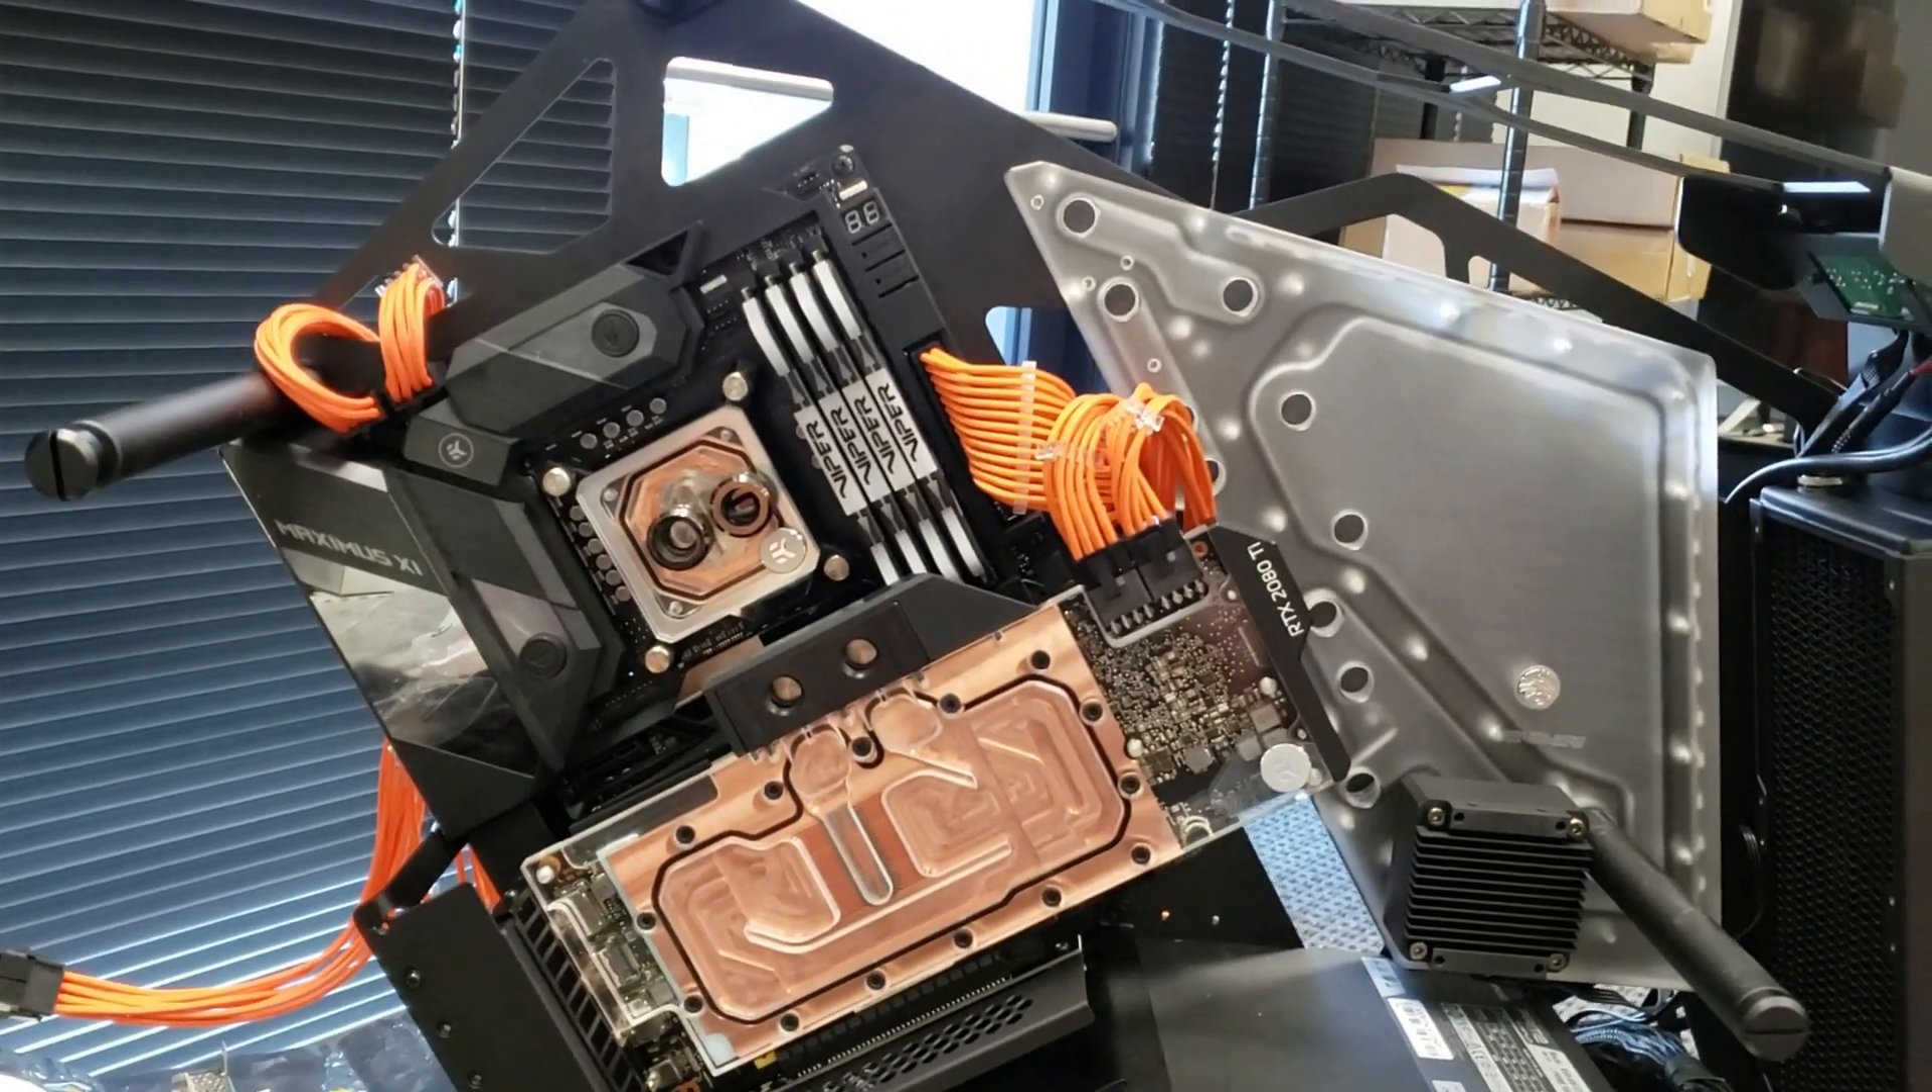We've got the waterway, we've got the video card vertical, we've got the water block on the CPU, we've got the right ram.